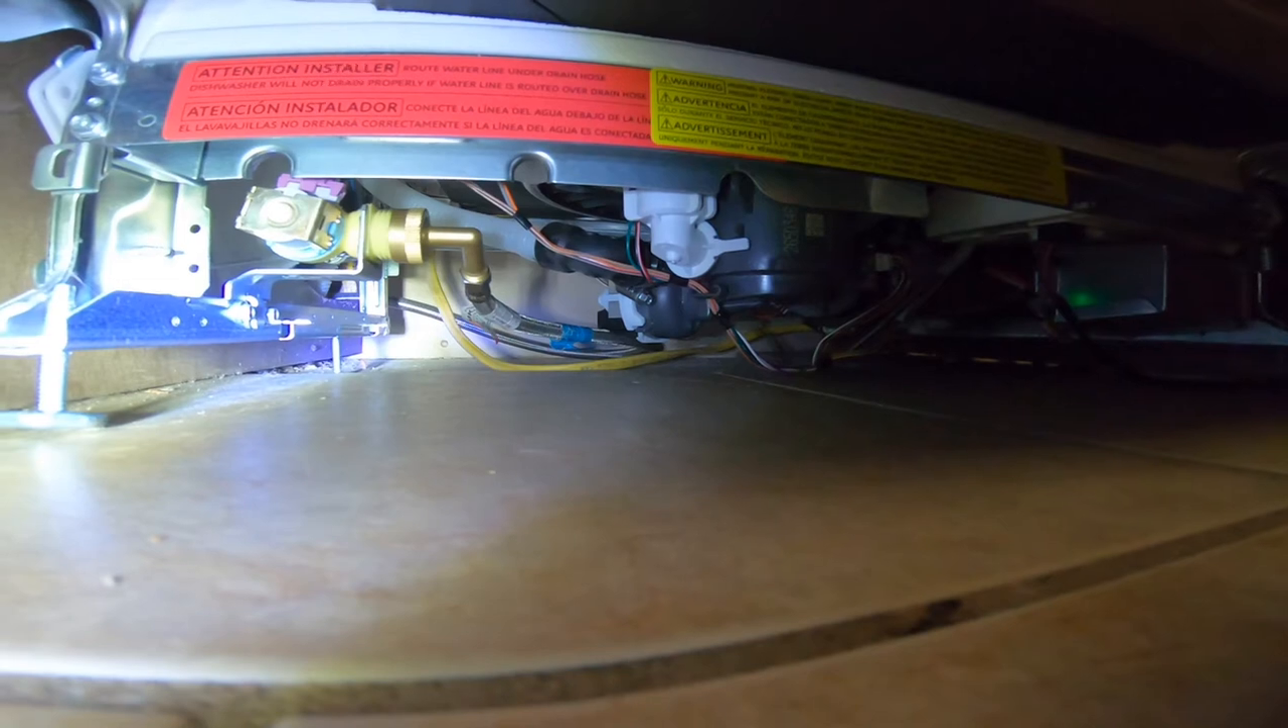I haven't put the cover back on to reduce the noise.